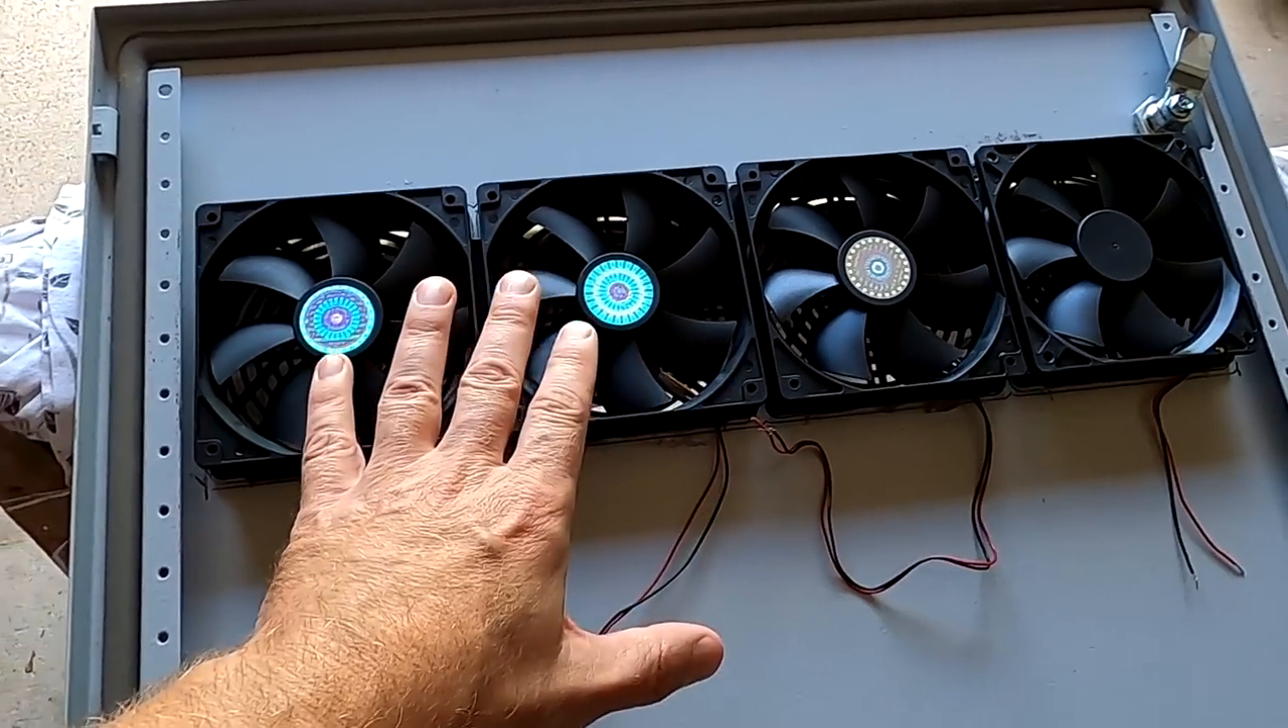Well the yellow cable measures the rpms of the fans so i've removed all them.